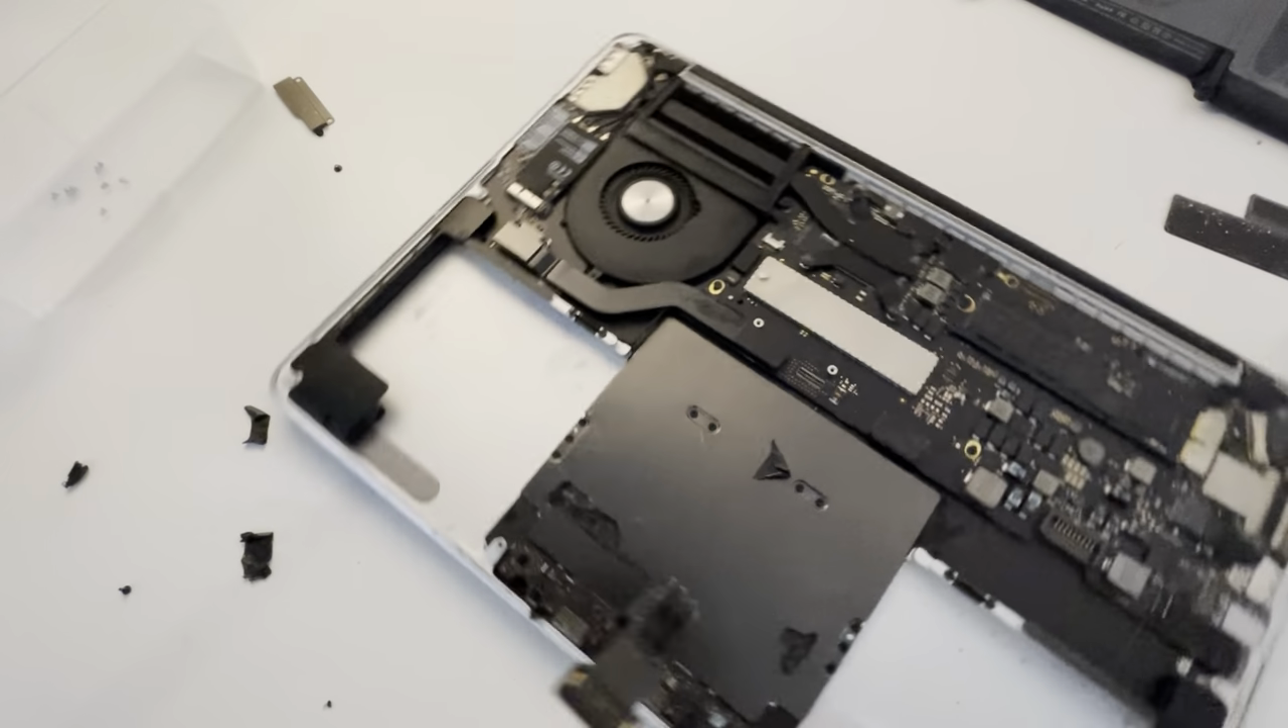We have taken out the old battery. All that remains now is we need to kind of clean this up a little bit and get it ready for the new battery to go in.